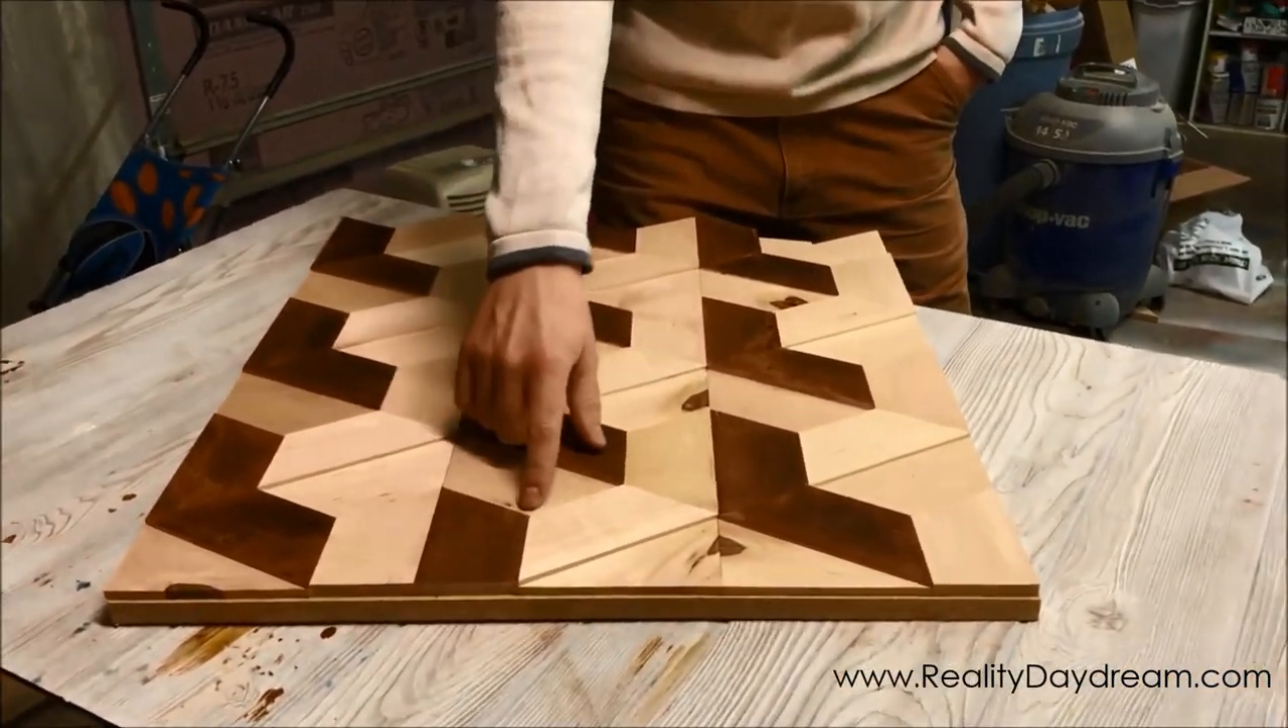We have all the pieces glued onto the backer board.